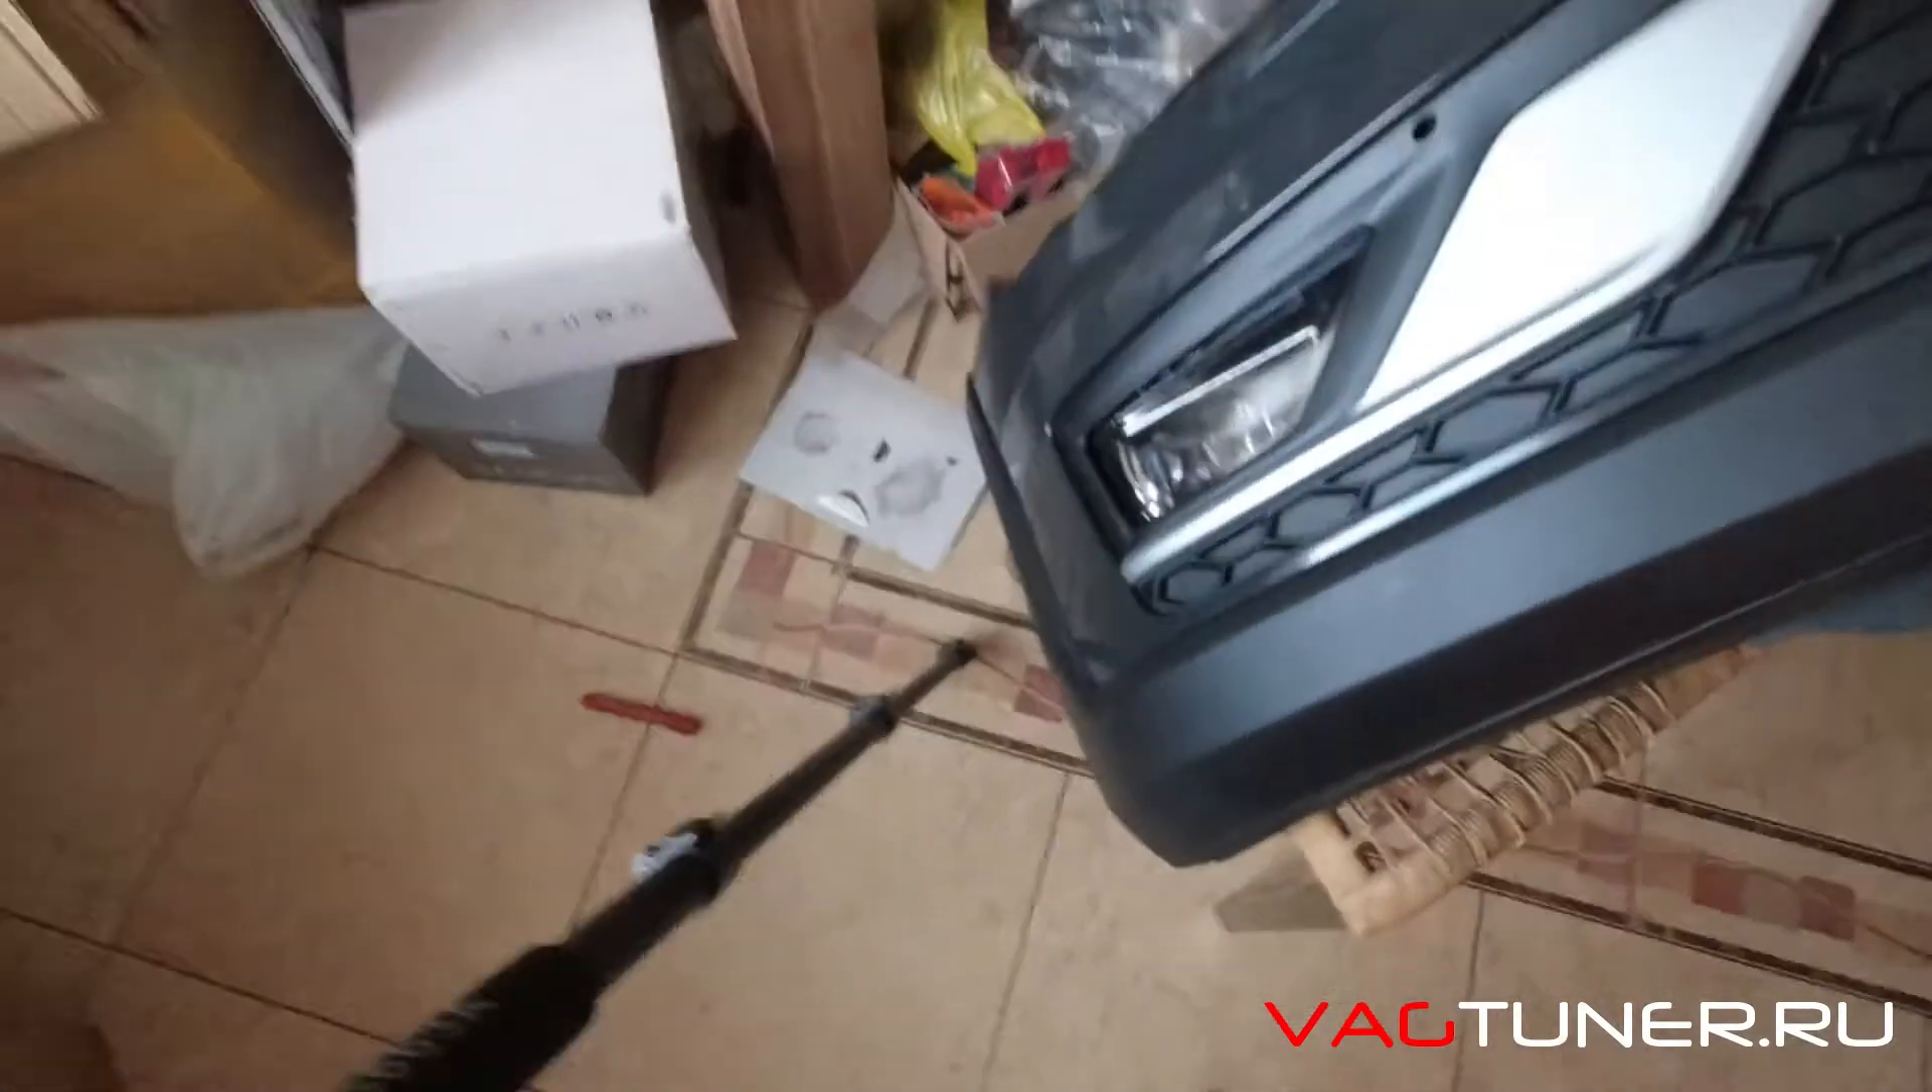Вот такой результат установки. Туманки на месте.